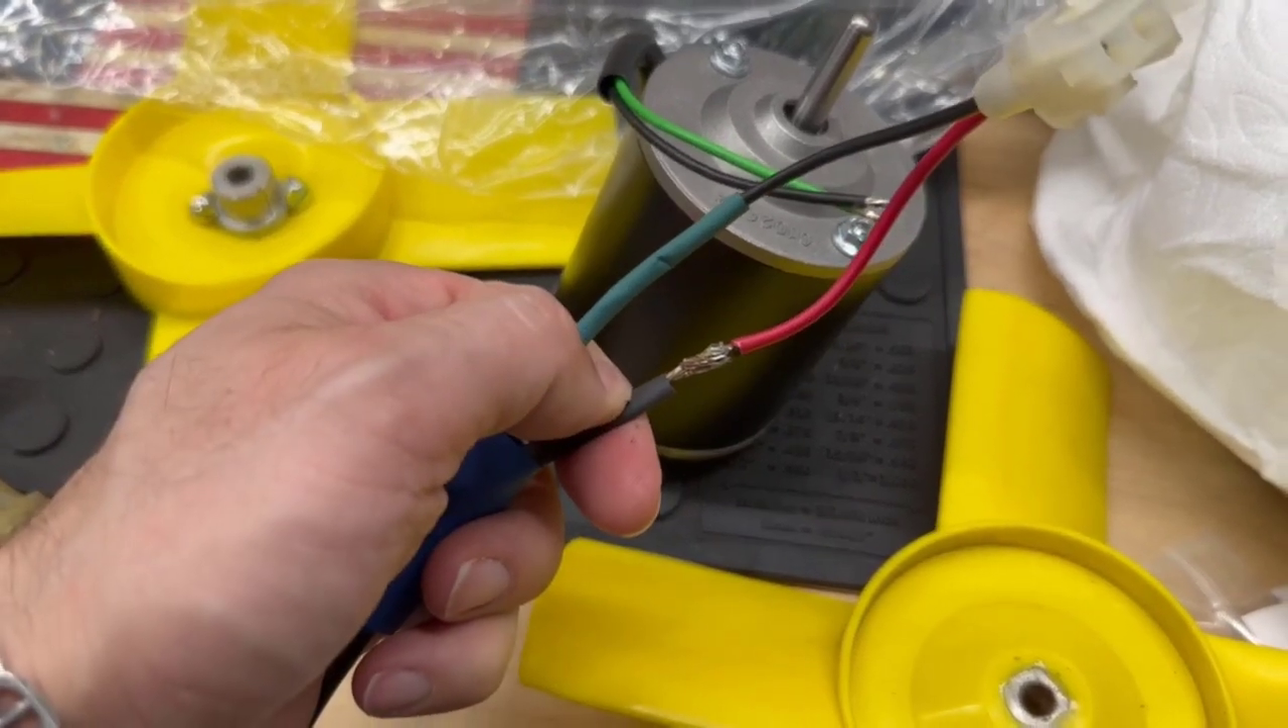What I'm doing is I'm getting new connectors and soldering them on. I haven't finished heat shrinking this one, so I can show you what I'm doing.